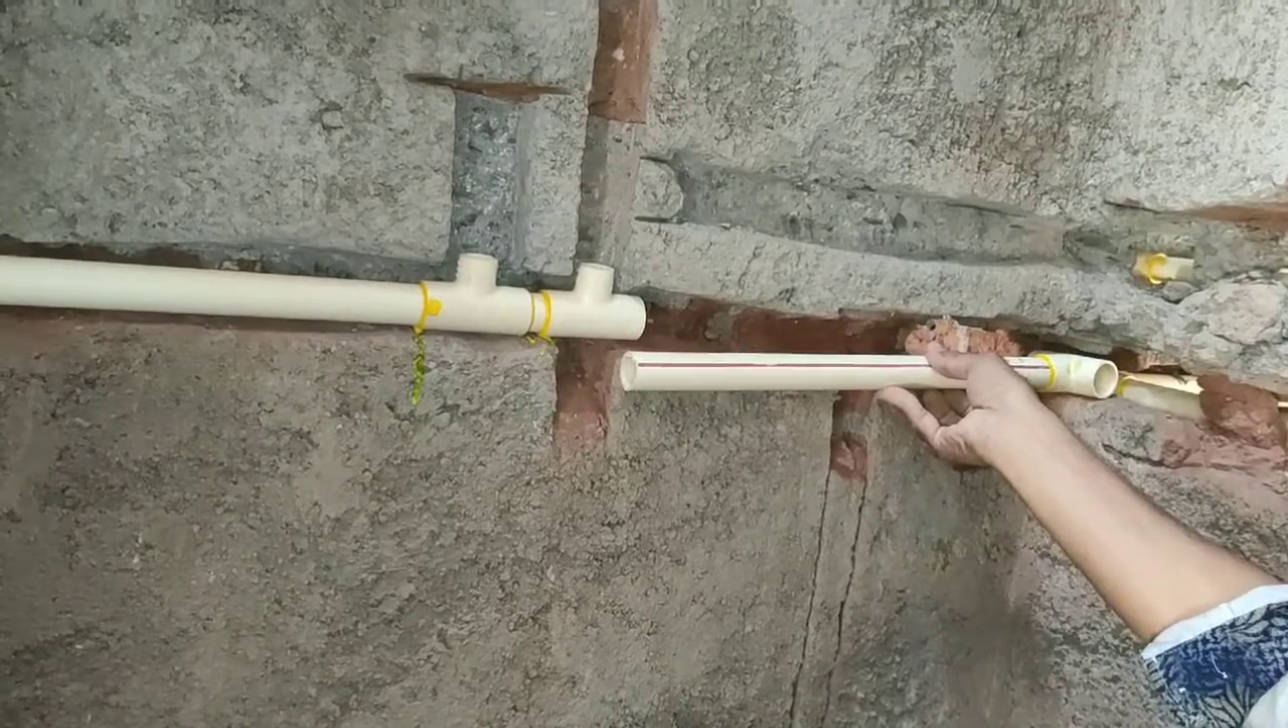देखिए यहां पर हमने टी लगा दी है।